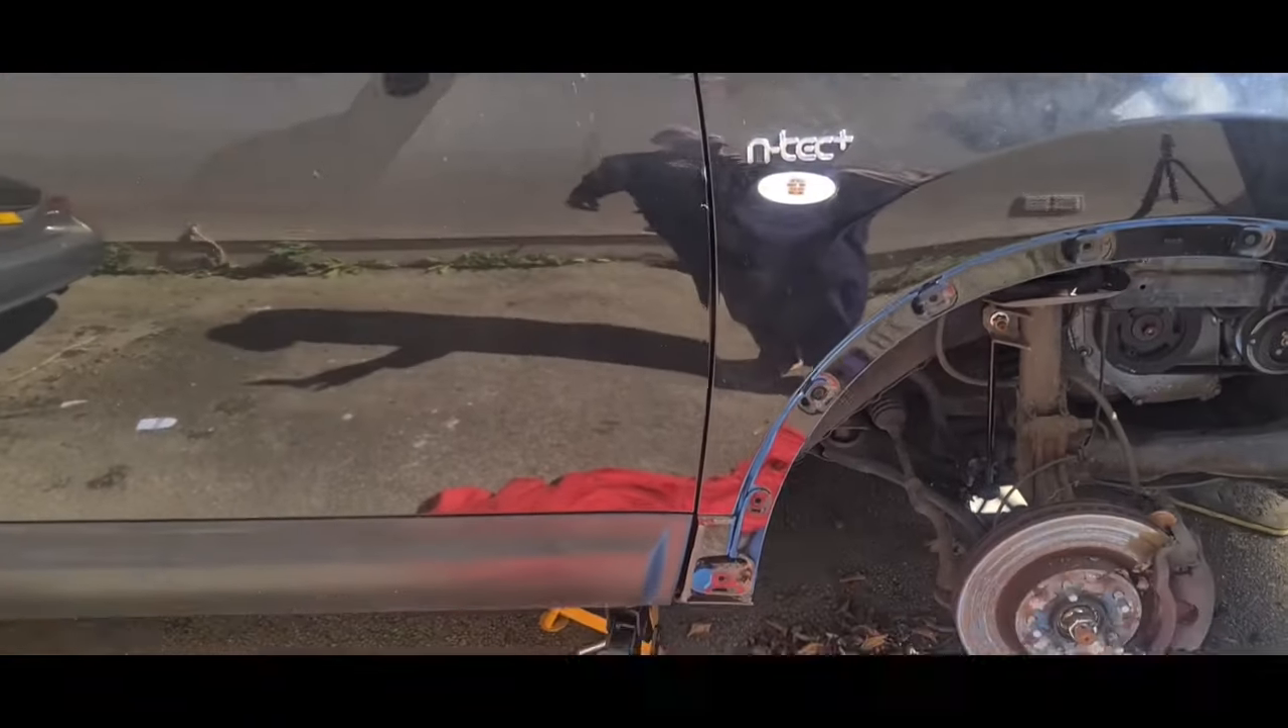The wing to door gap looks pretty good all the way around.